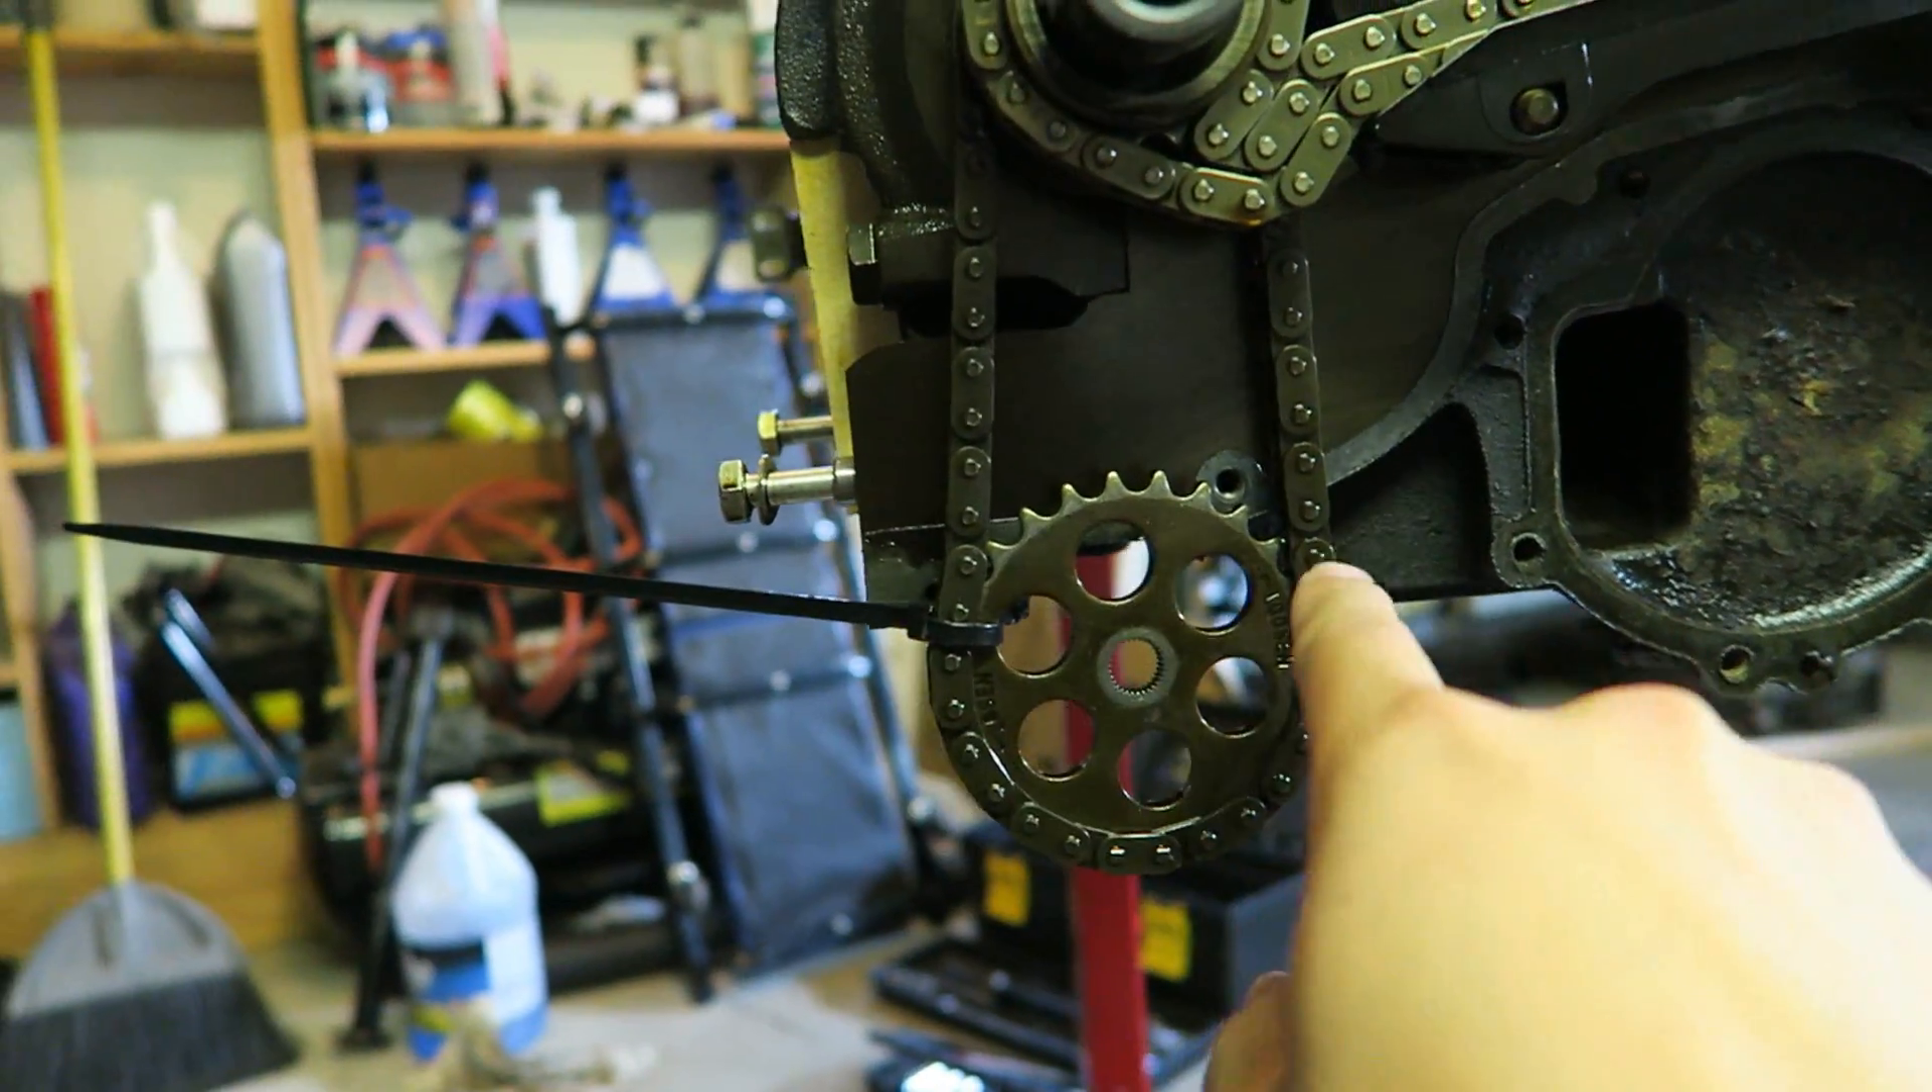And then you can also see here's that oil pump sprocket and it's just dangling there.